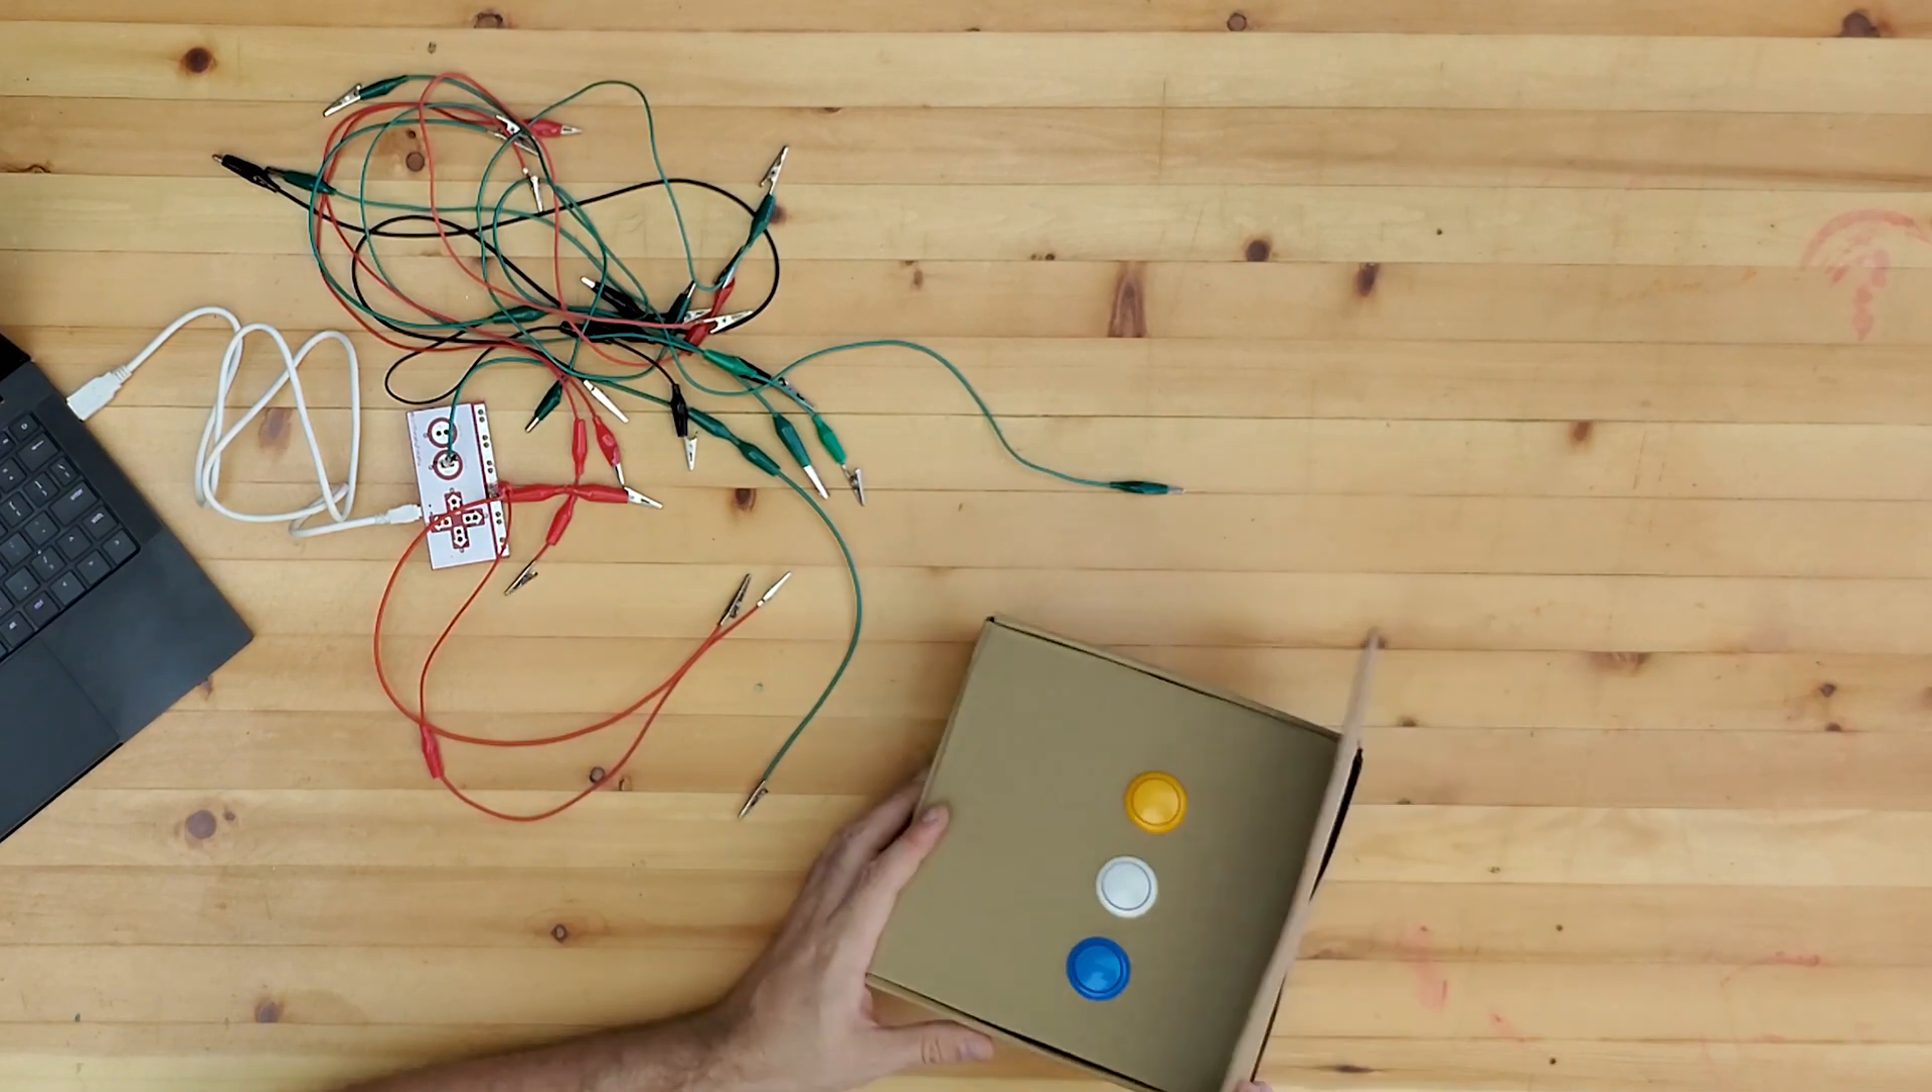Okay so we've got the buttons installed.